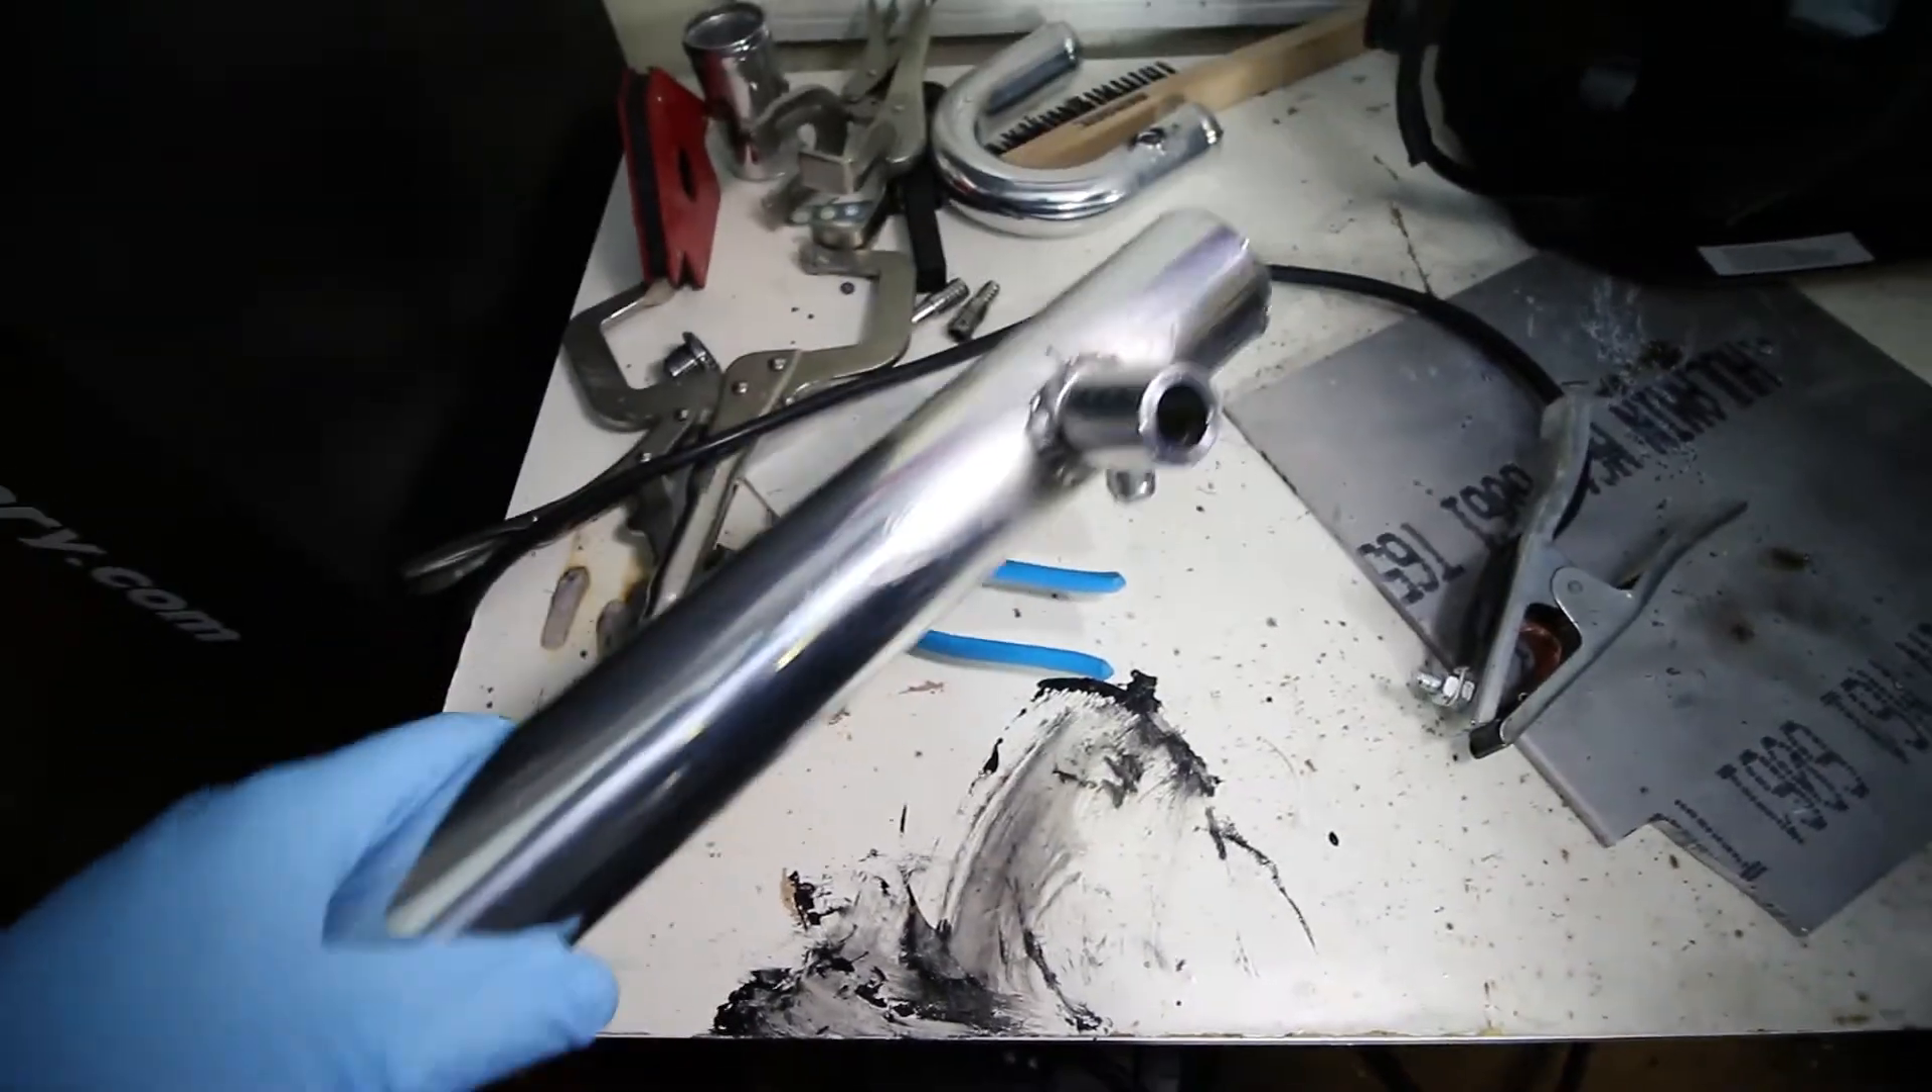And here we have our last bung in place. This pipe is now good to go.